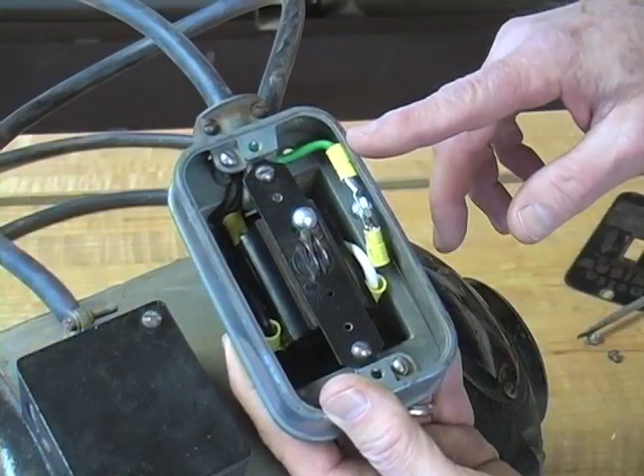So I've removed the switch cover so we could take a look inside.